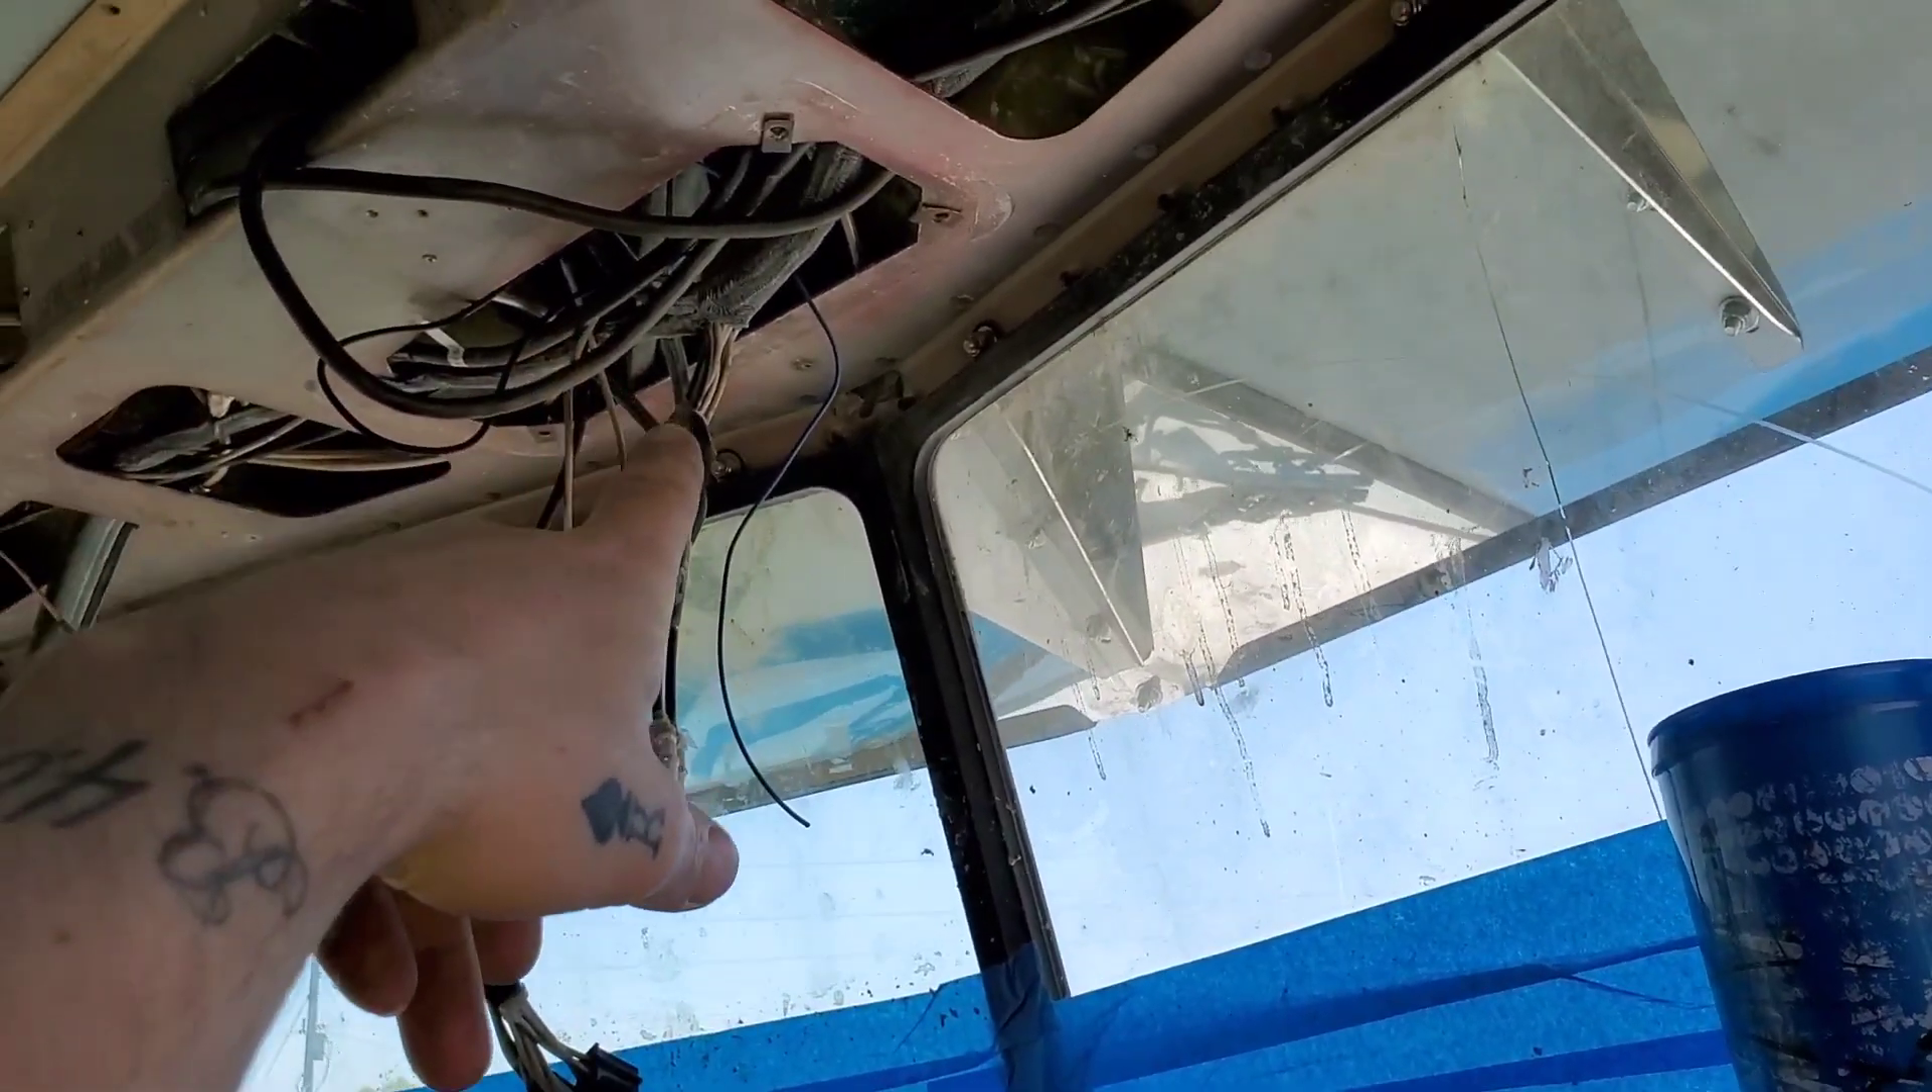I haven't really put the interior in here yet.